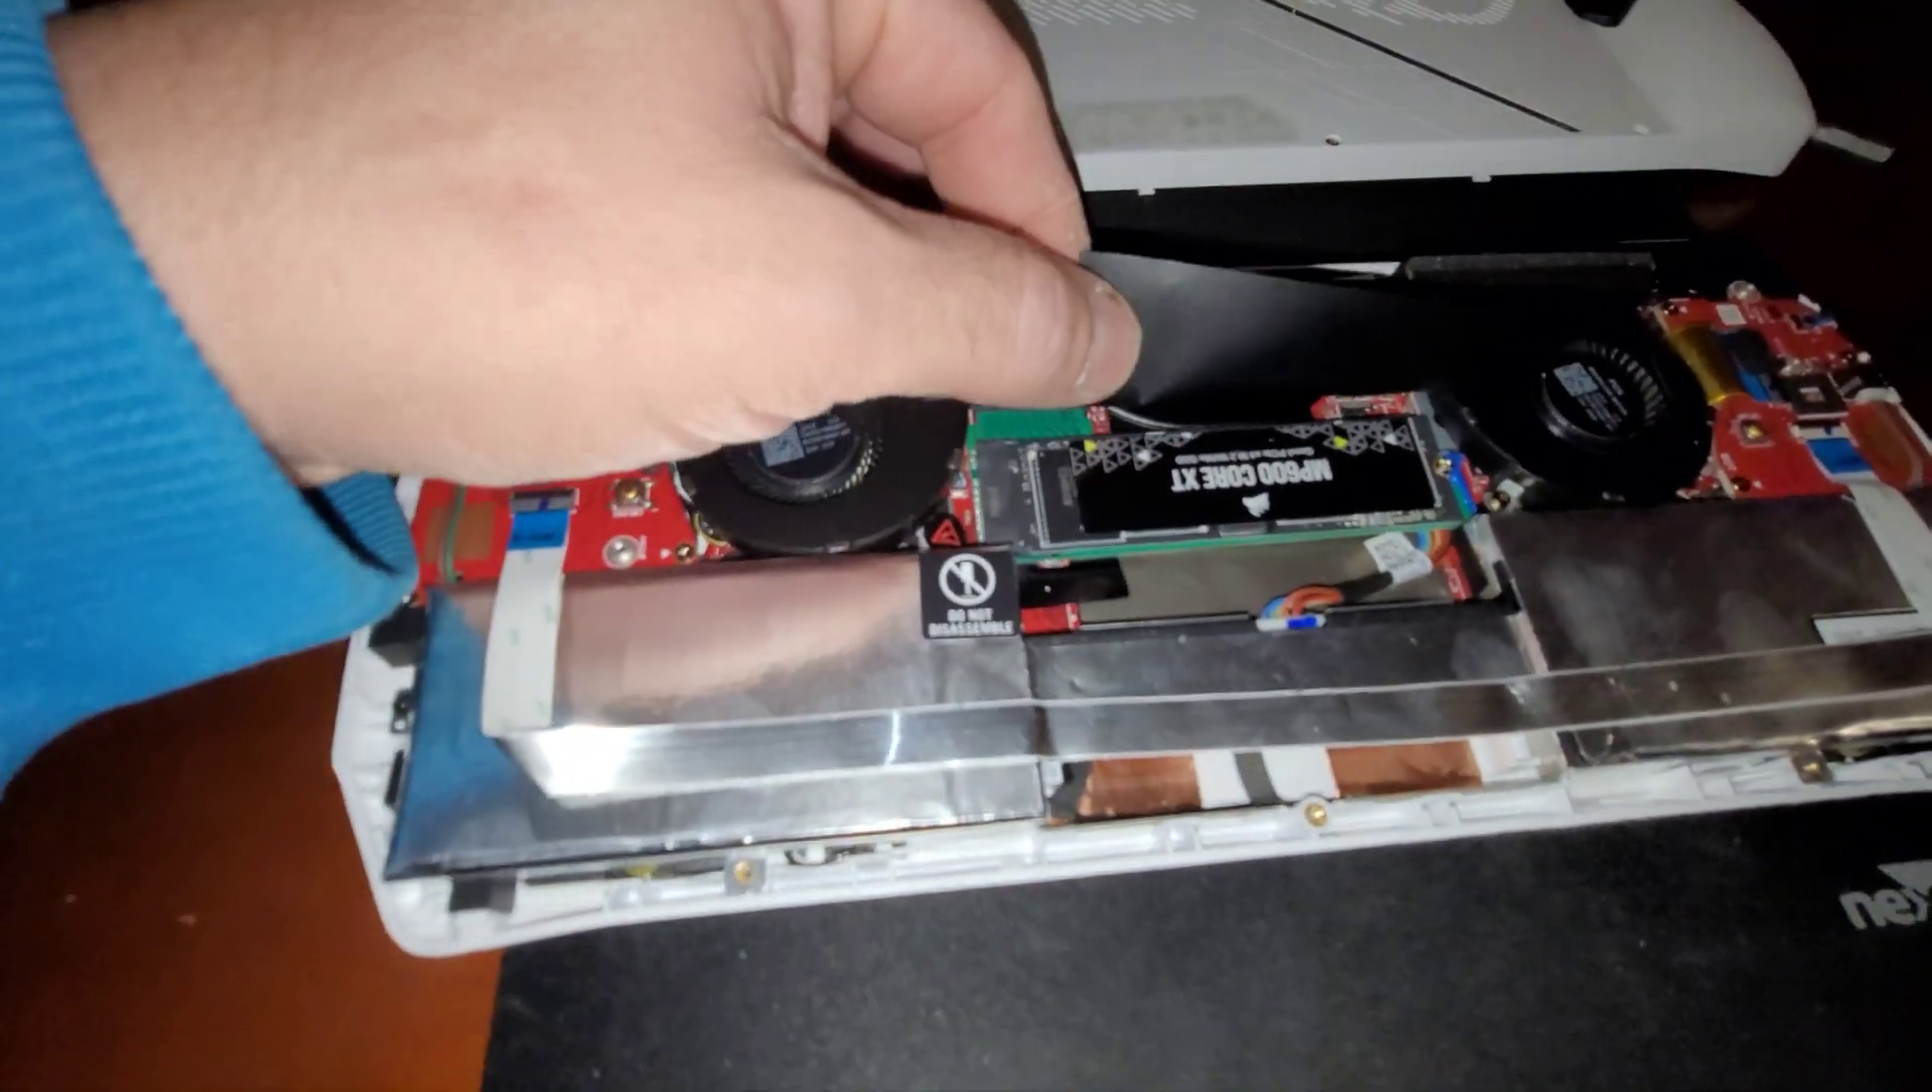So I've got the back cover off right now.